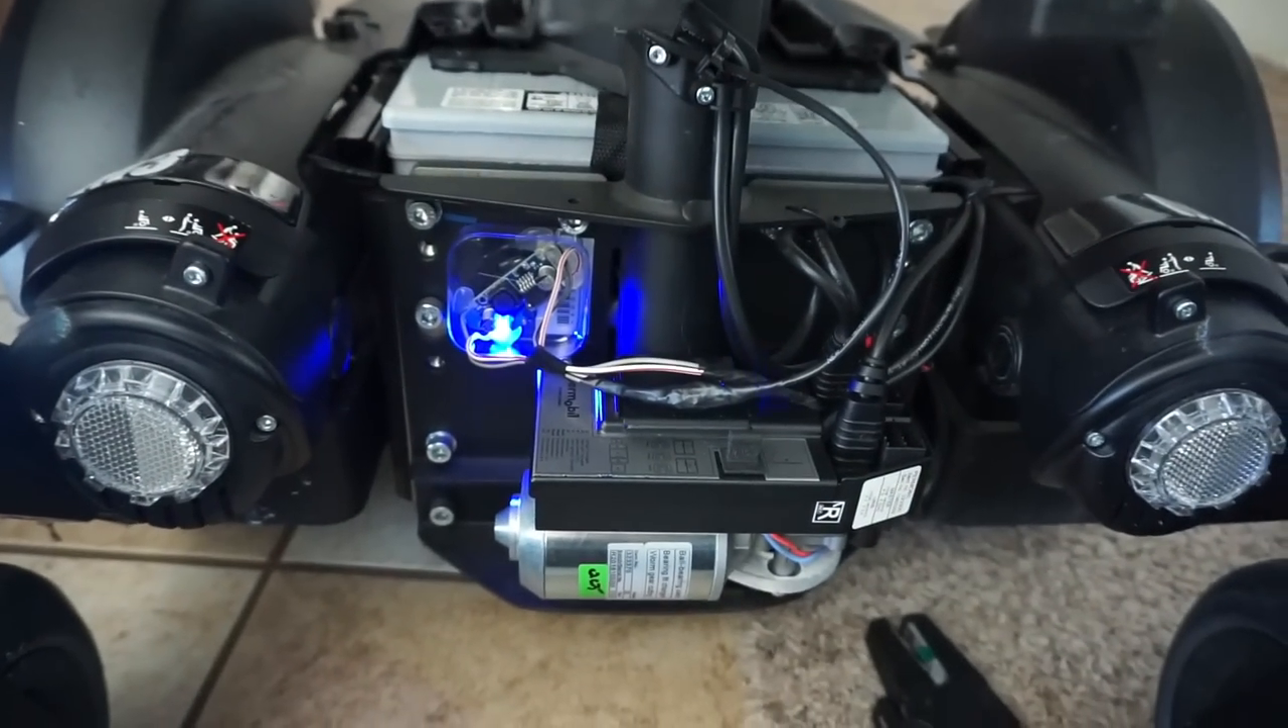And we've got our power converter stuck in here using remnants of an Apple wired headphone case, which I think is good.